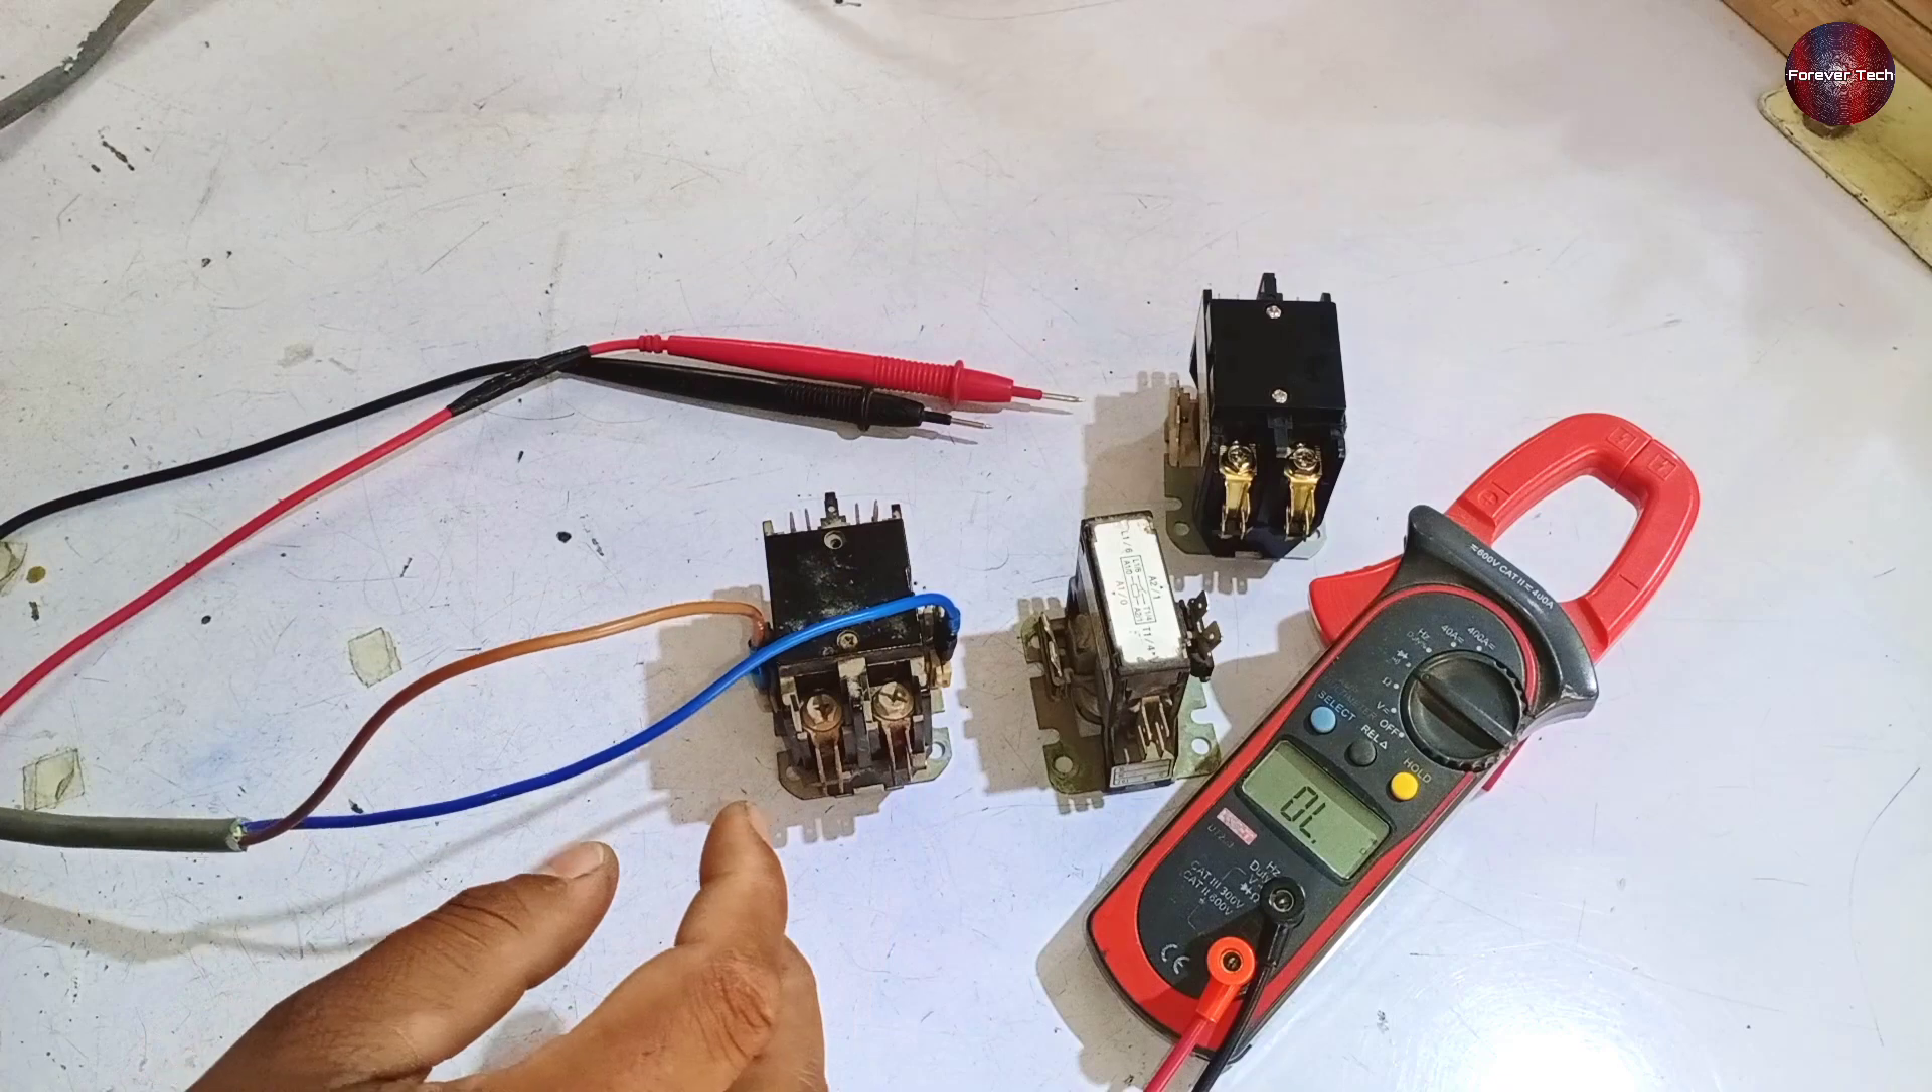یہ الیکٹرک وائرز لگا دی ہیں دیکھیں دونوں وائرز لگا دی ہیں۔